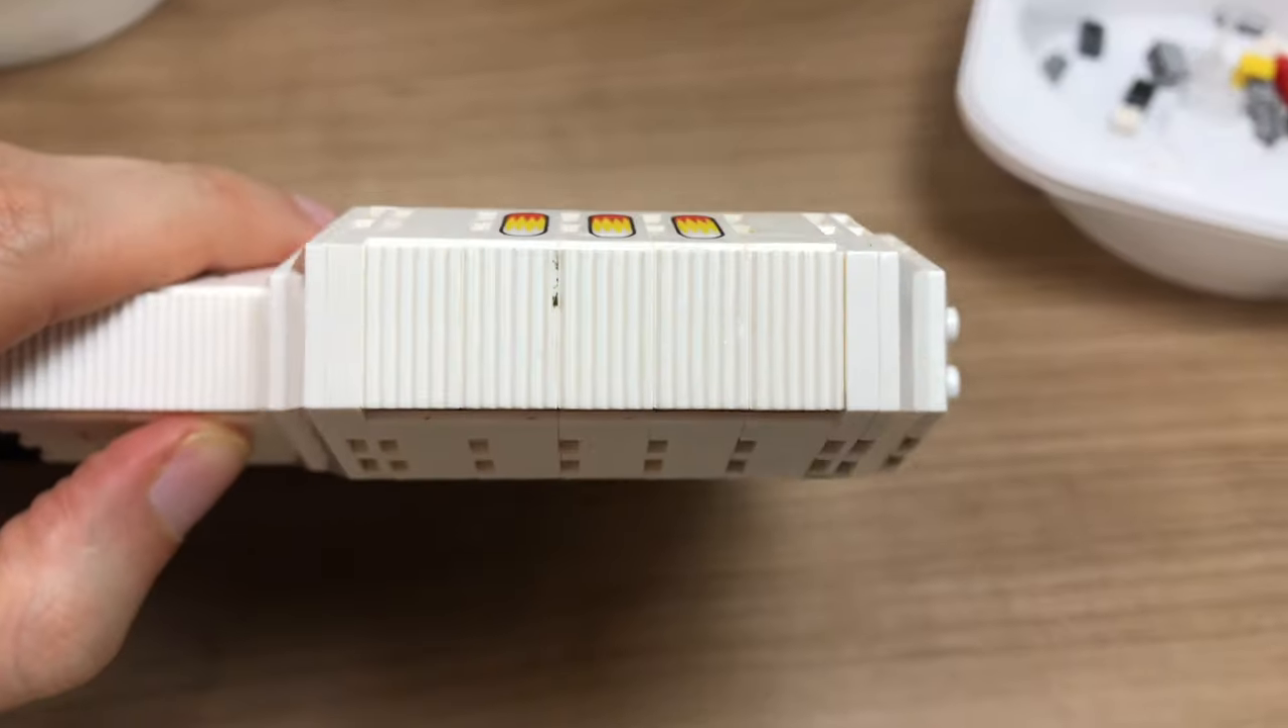Ihr seht, die bedruckten Teile sind angebracht worden.